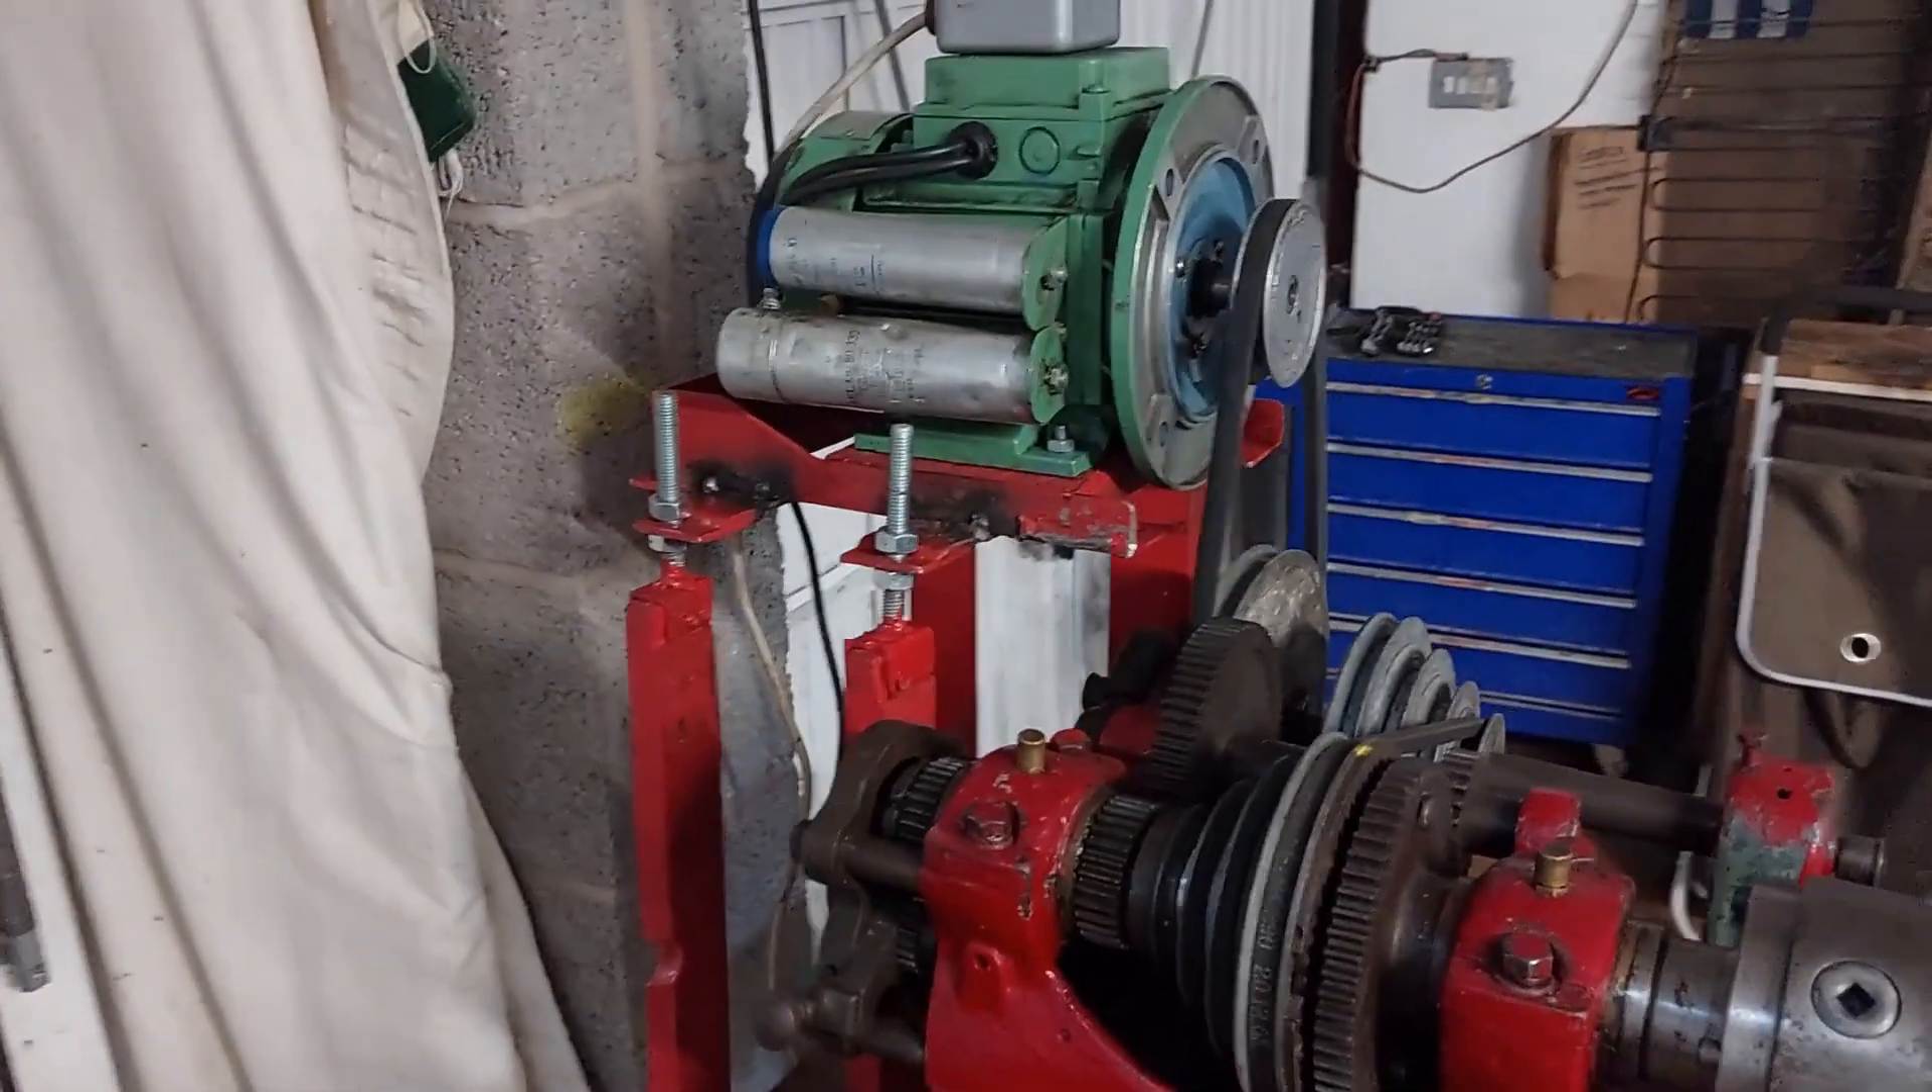Here's the motor mounted so it's mounted on top.